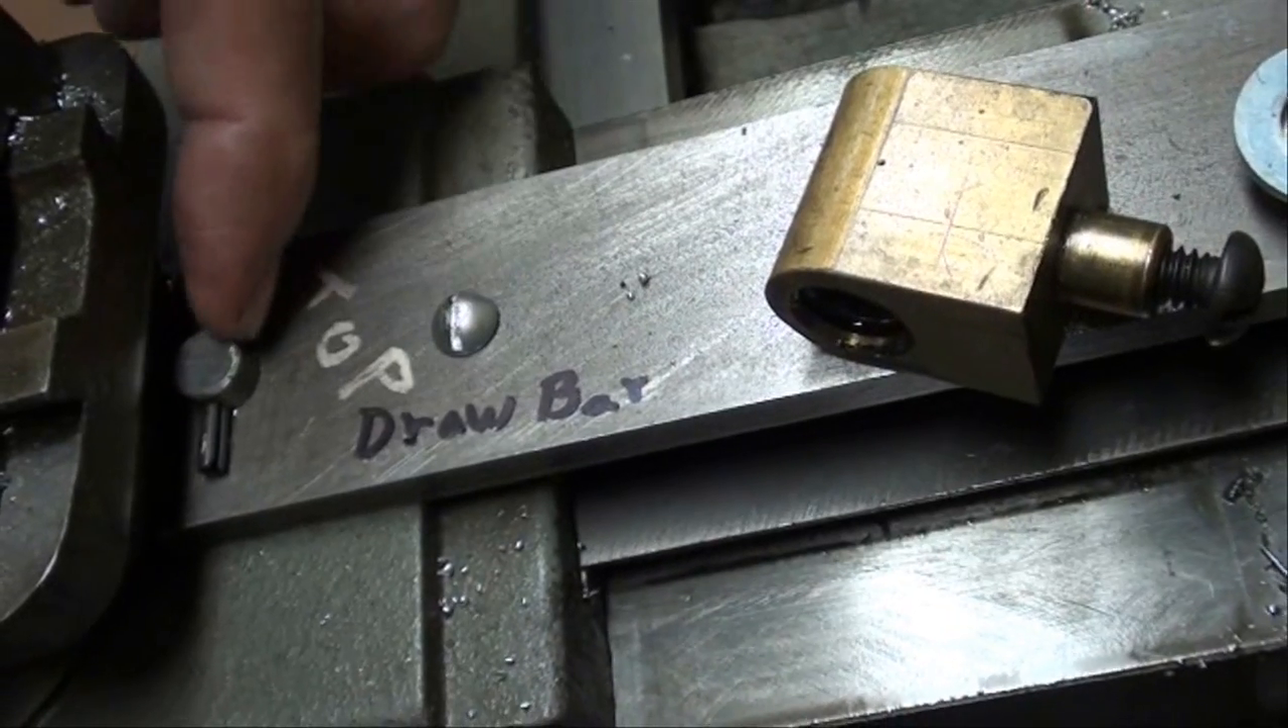You have to remove the brass nut that controls the cross-feed. So that is removed and laid off to the side.